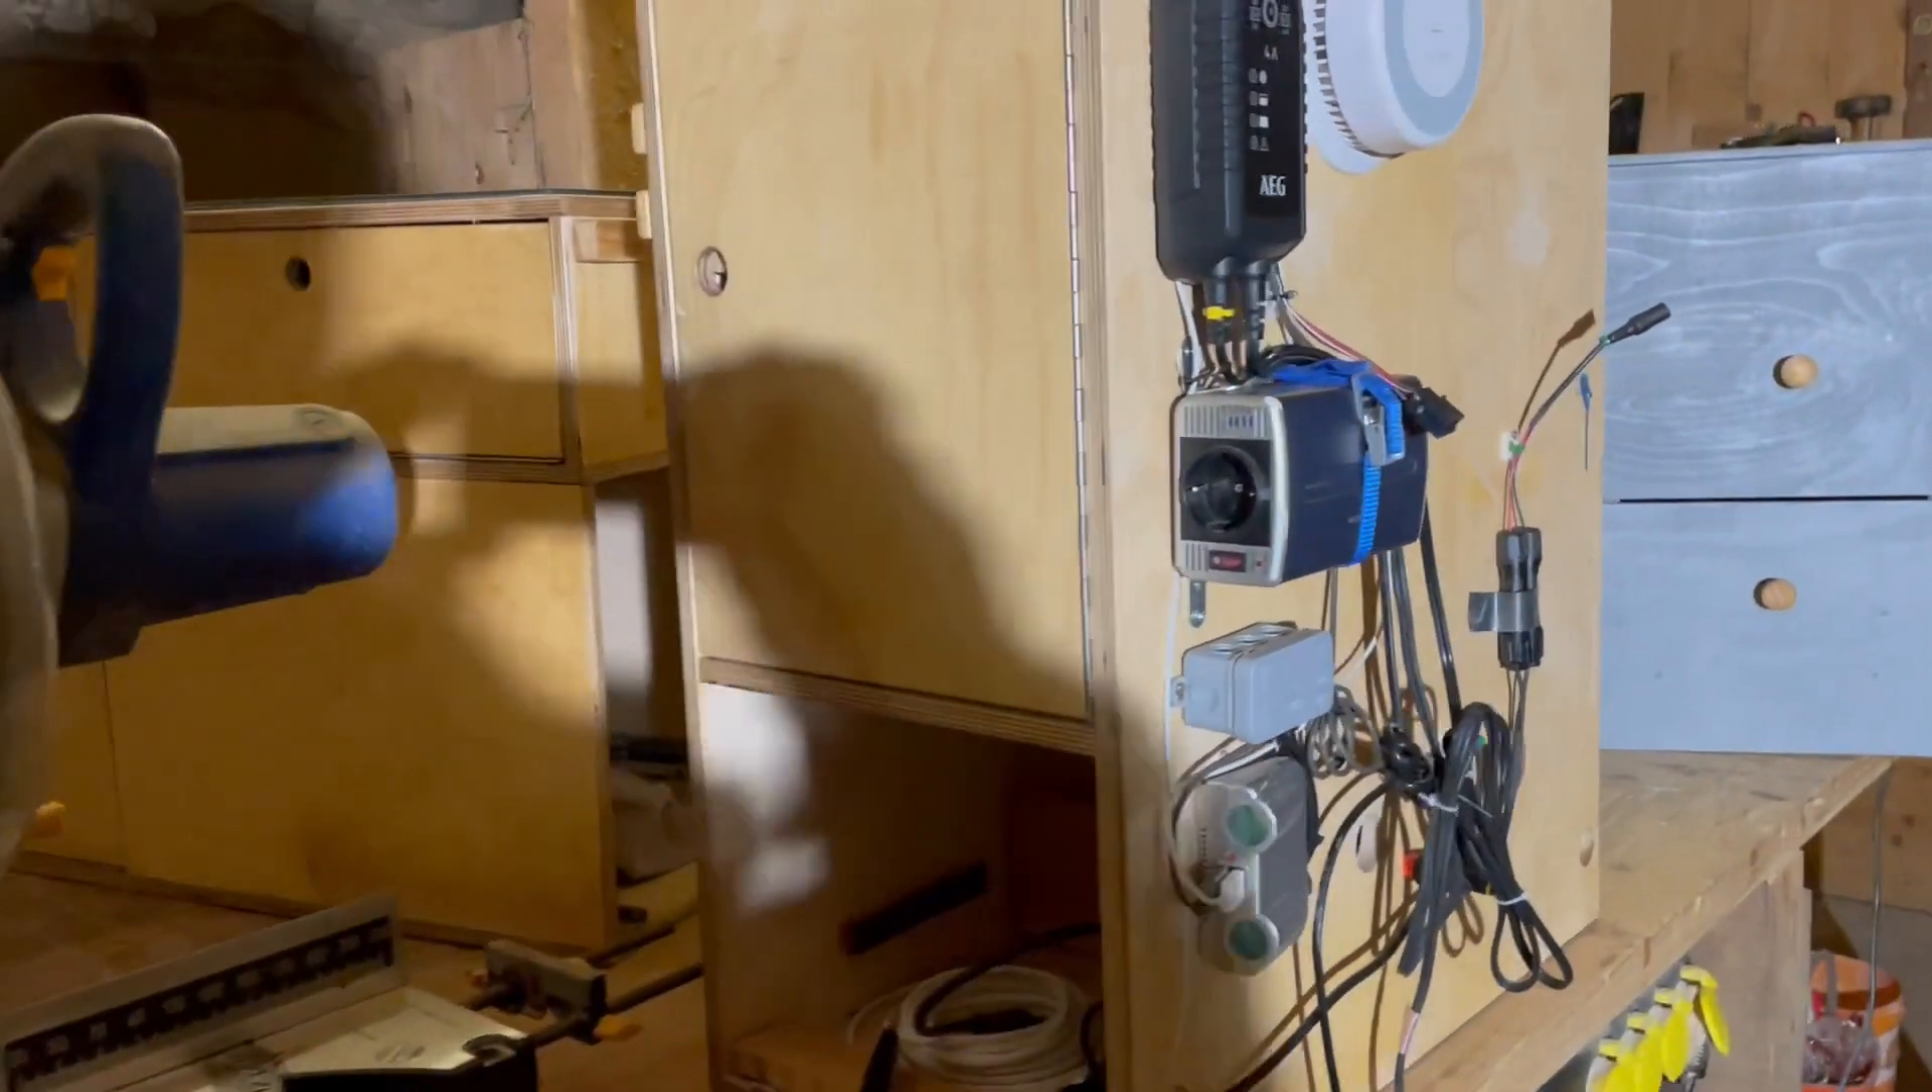Ja, hinter dem Küchenteil, habe ich also die Elektrik verbaut.